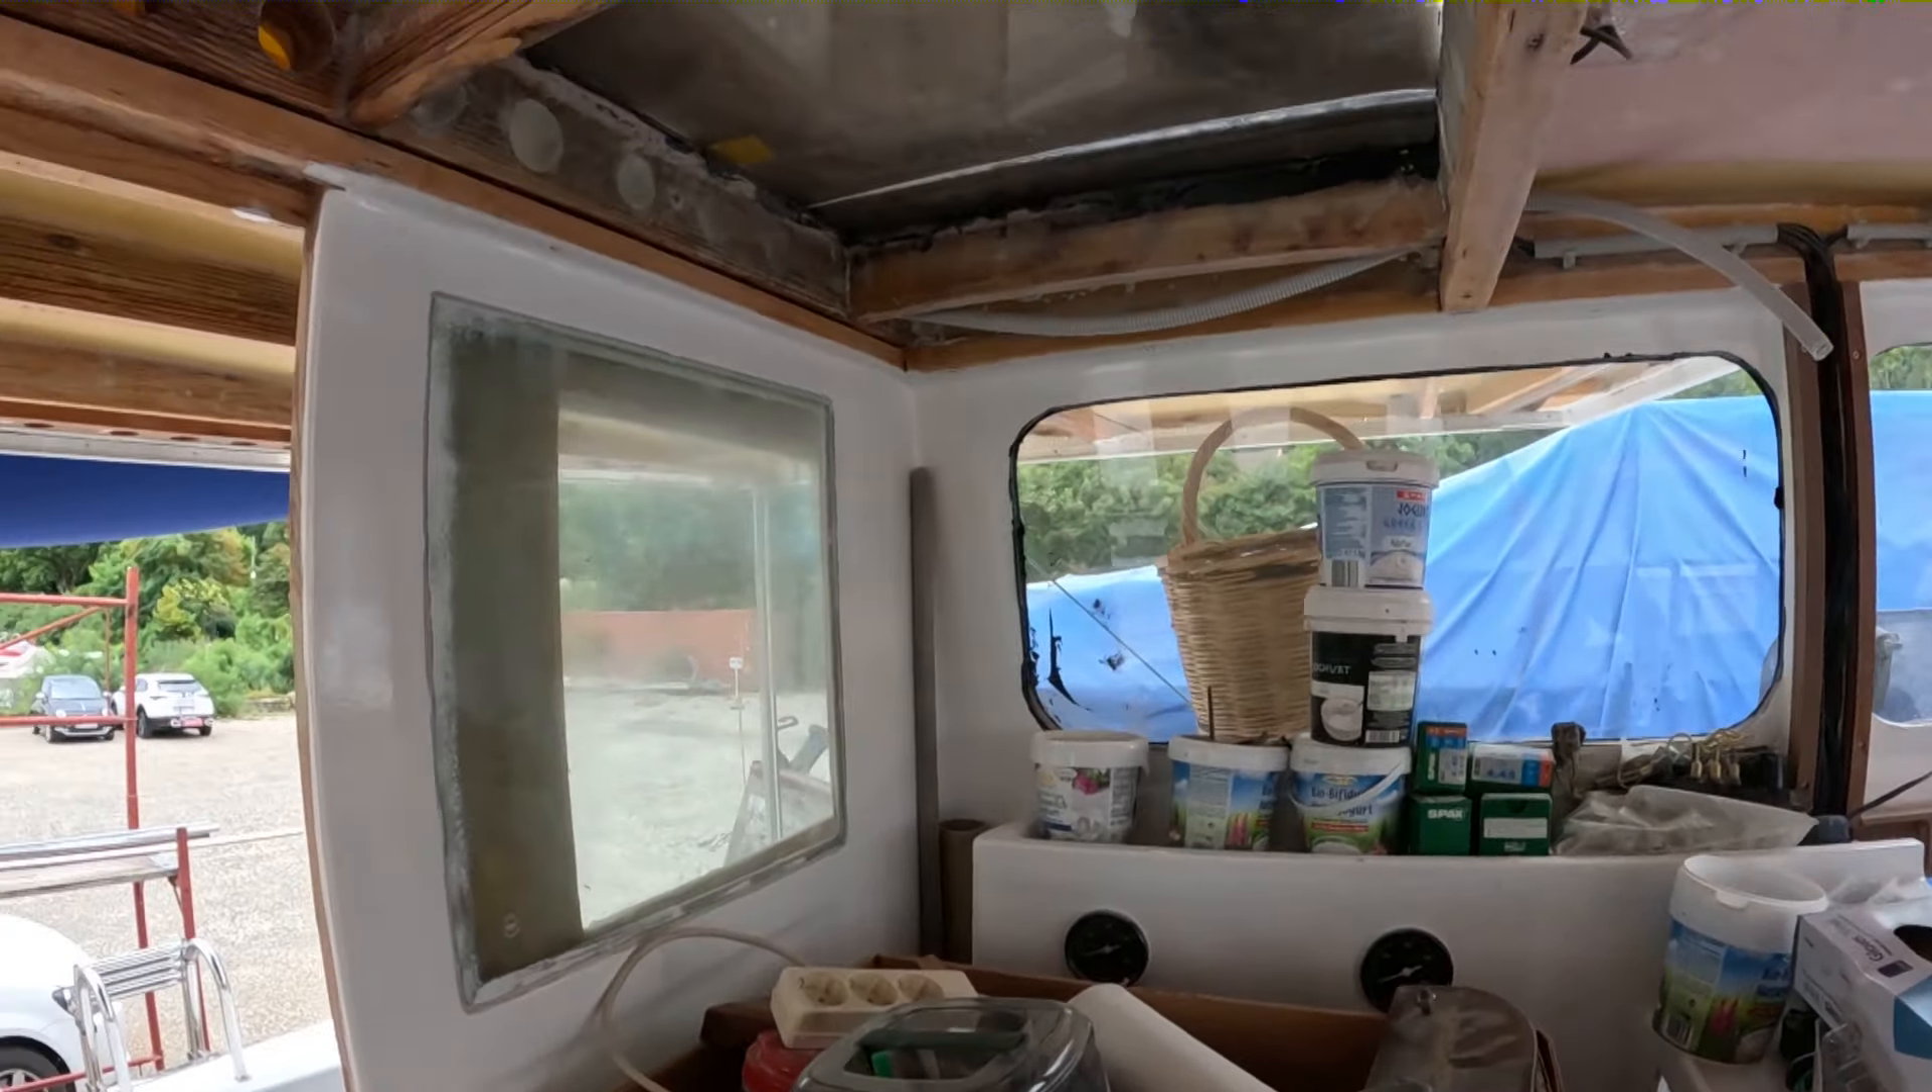Ja, hier ist bis auf die Verkleidung oben alles fertig.